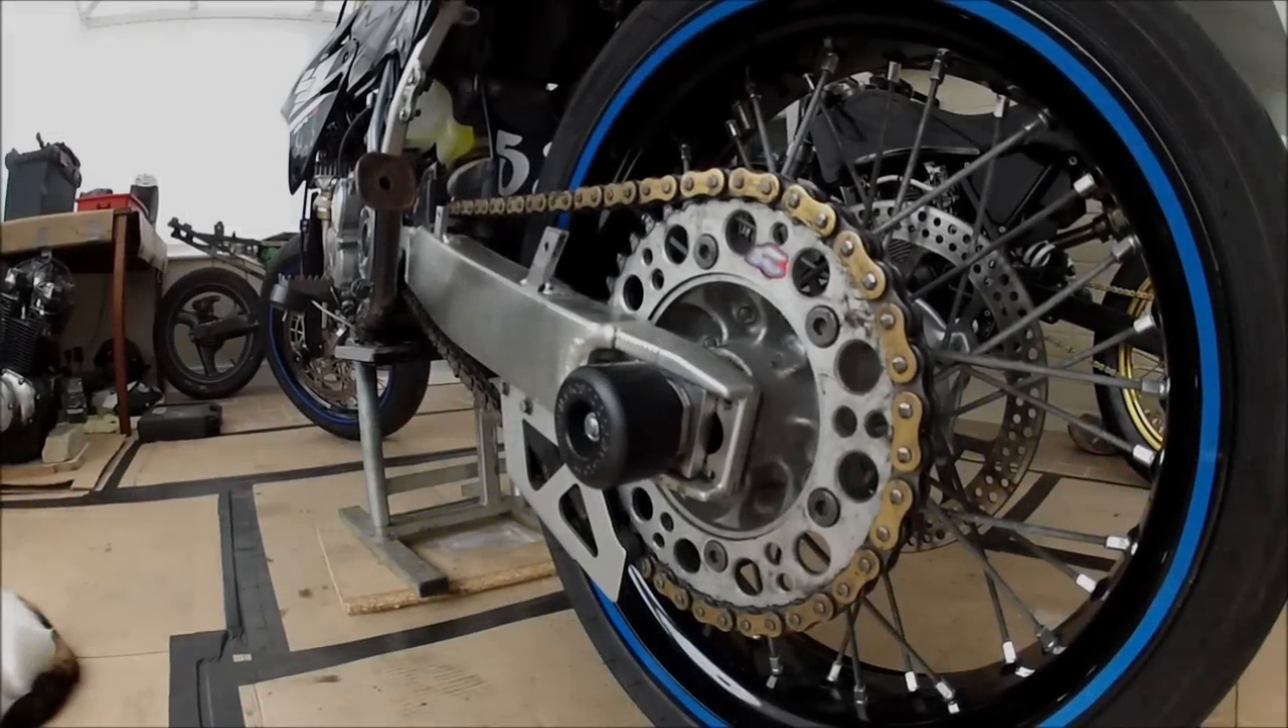Rear axle sliders are fitted.